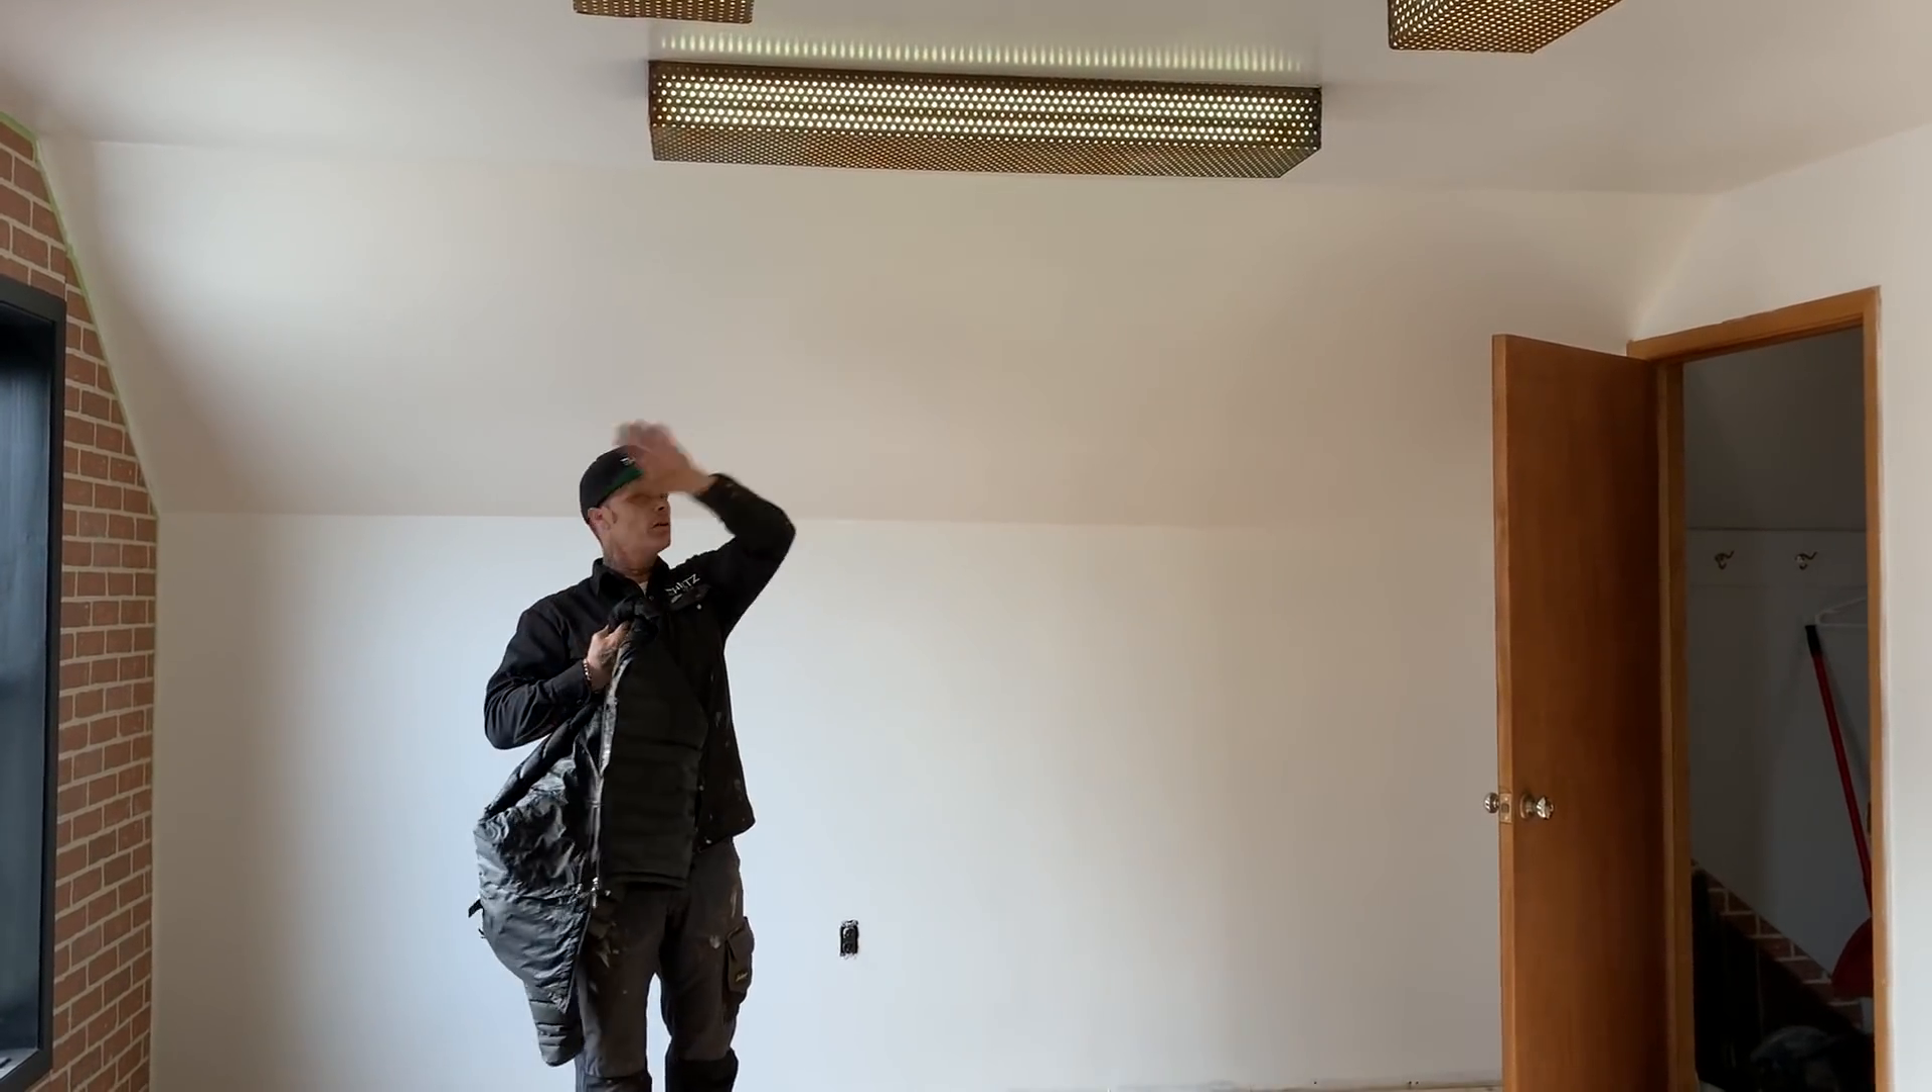Uh so now i've got the light fixtures done in this room.